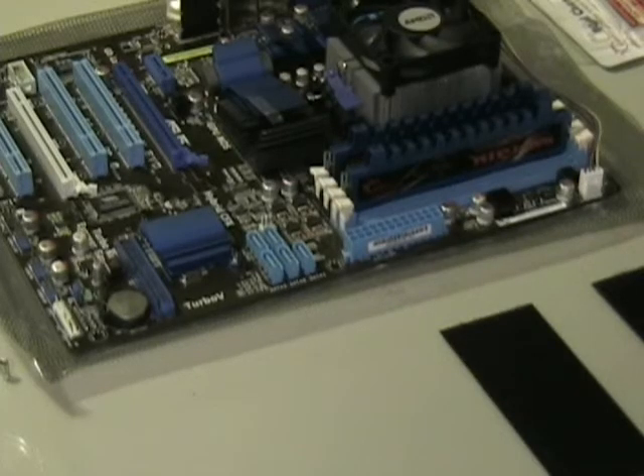Well, we've got the RAM processor and heat sink installed on the motherboard.